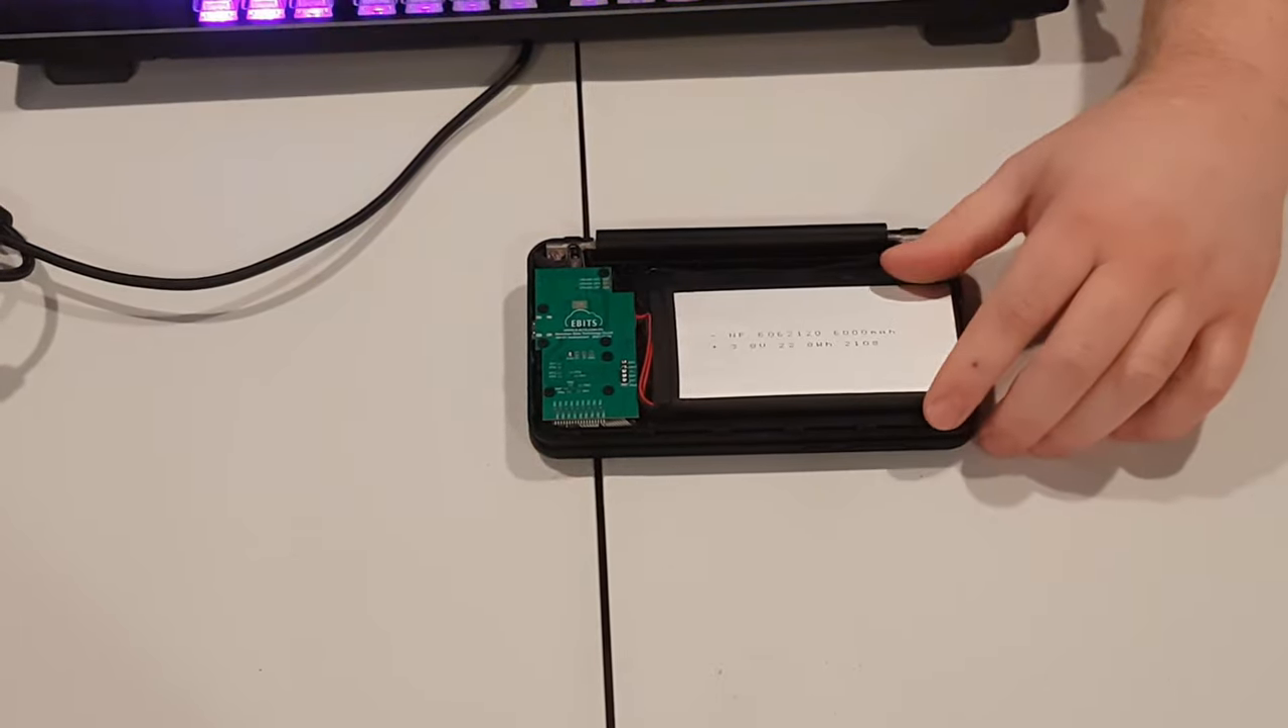So here's one that's already taken apart. So I'll just lift the cover off. And inside, you'll see we have the battery and we have the PCB.